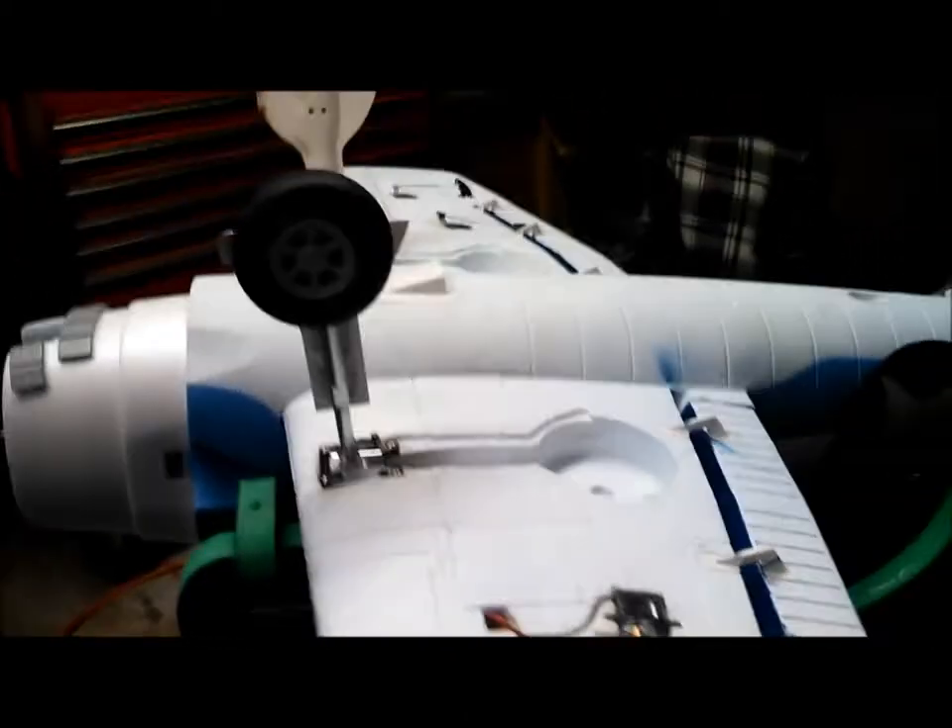Okay so I've completed the installation of the RC Lander all metal 100 degree retract on one side of my Hellcat here.